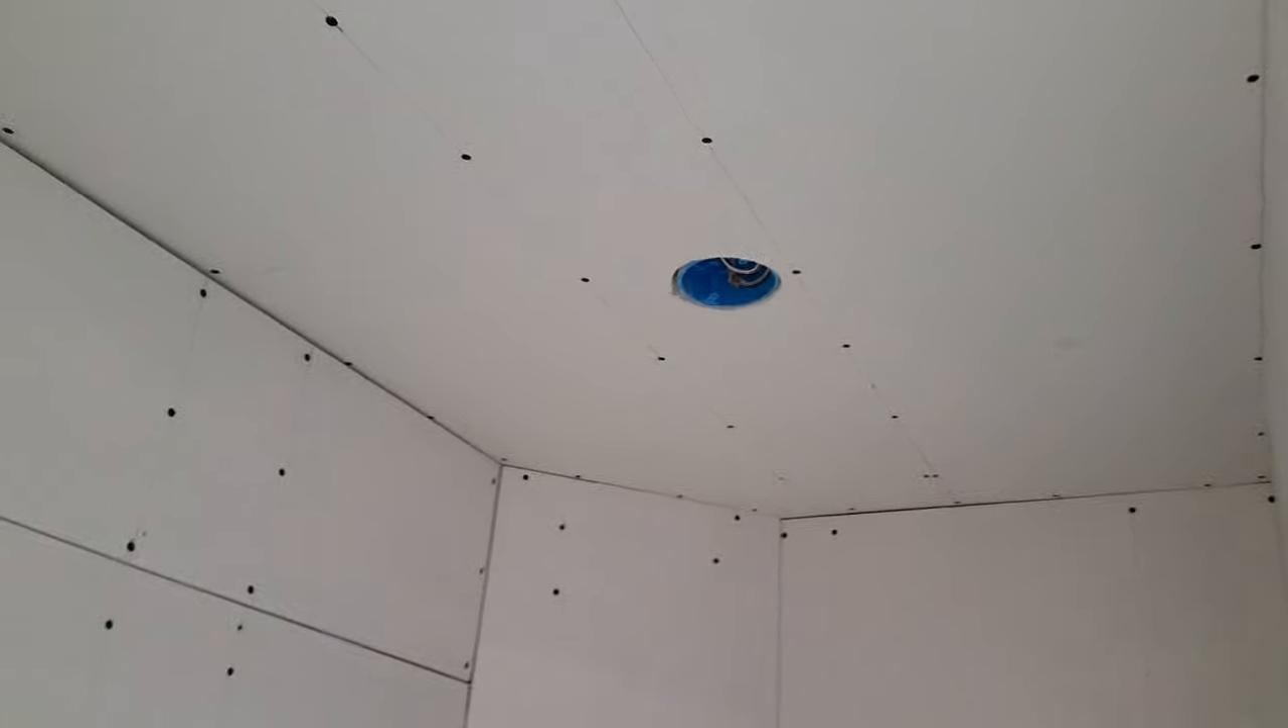I still have a light to put in up here.